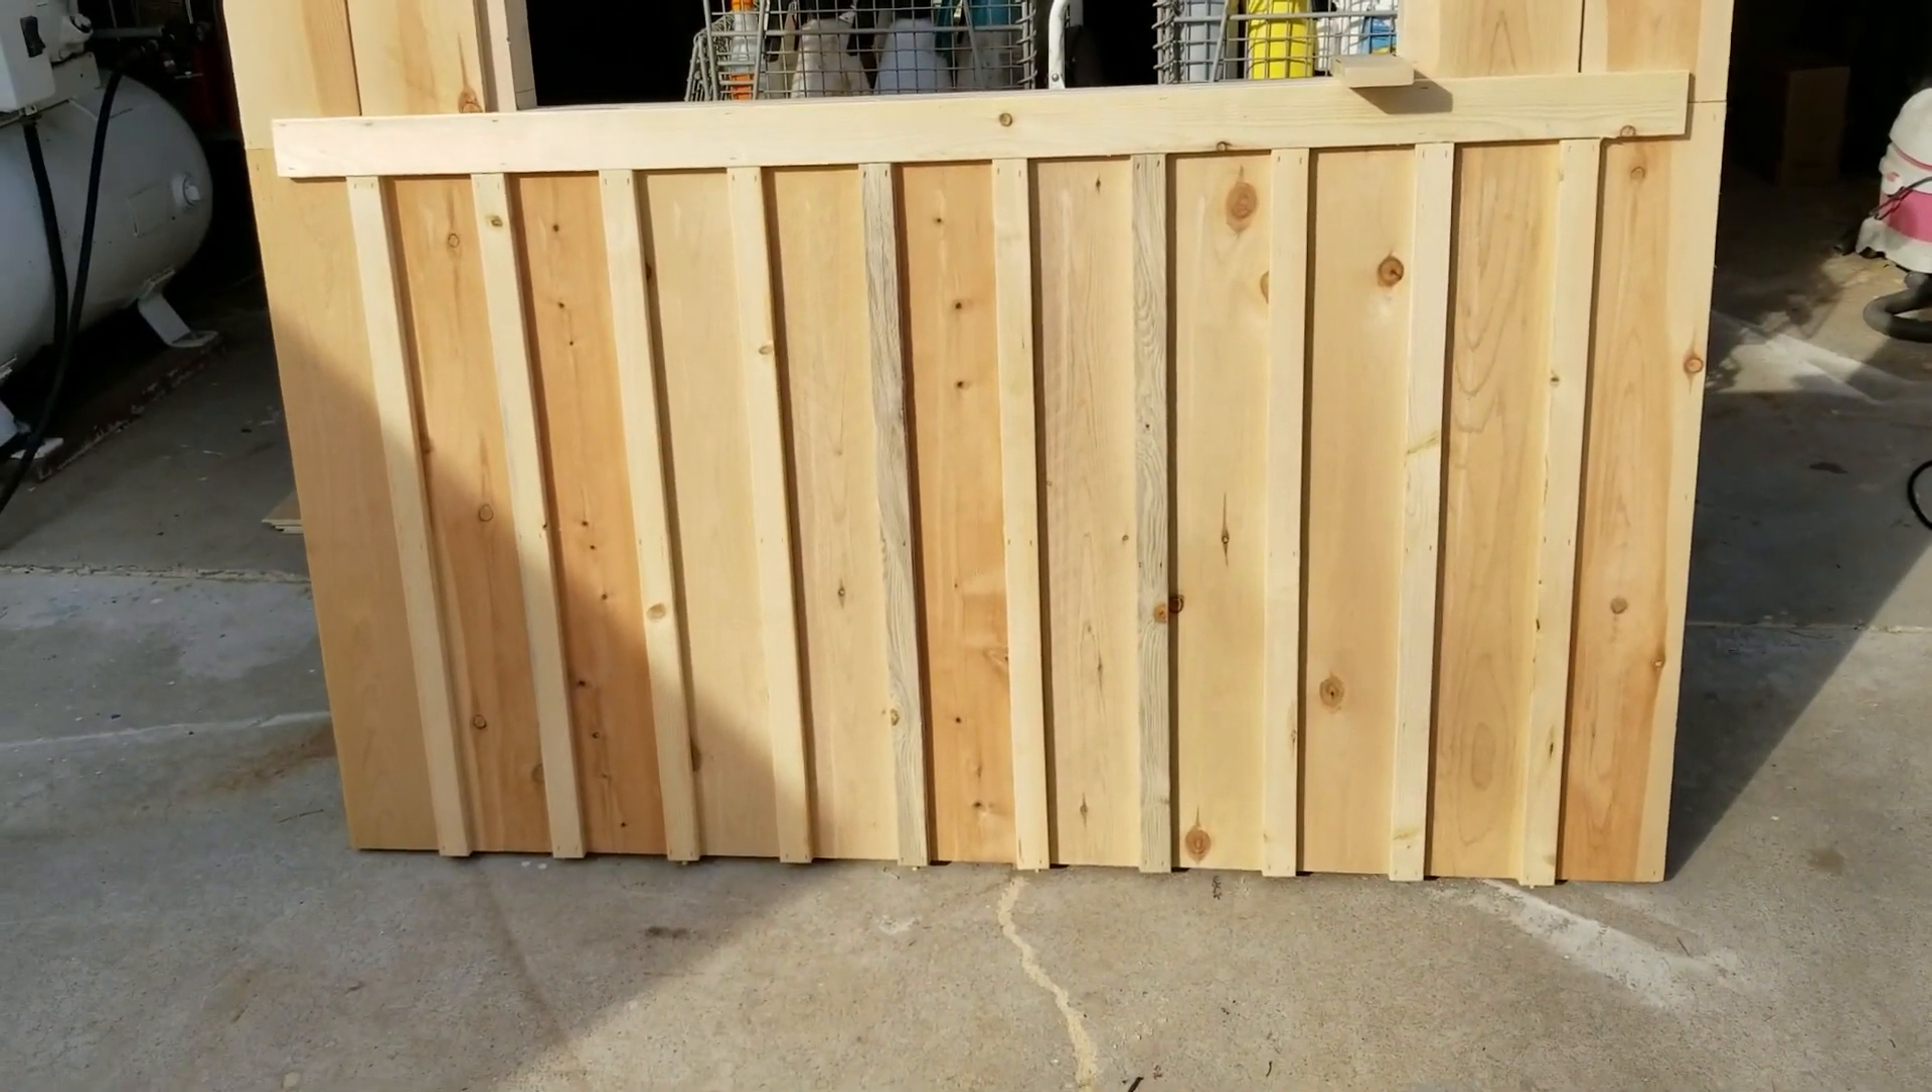I got a one by three trim here underneath where the countertop will go.